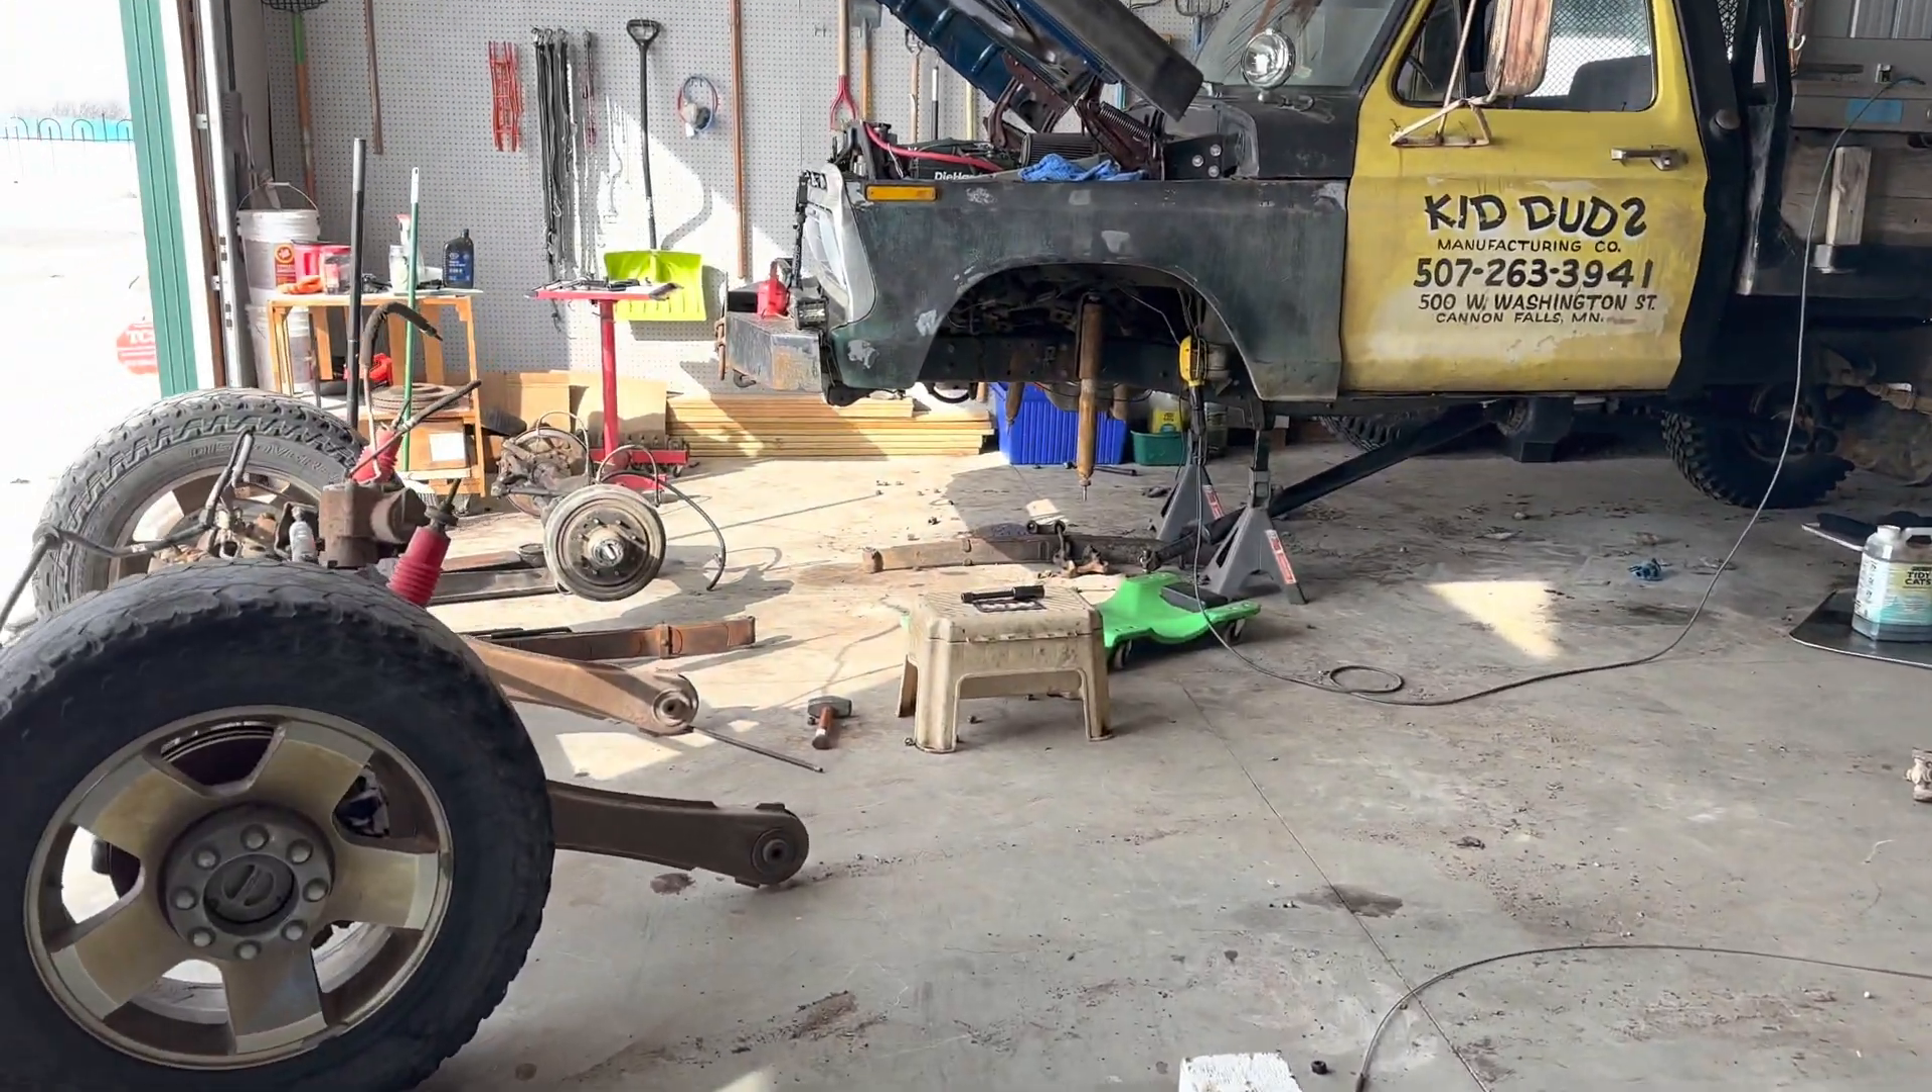I removed the dana 44 from my truck and this is what we're left with.